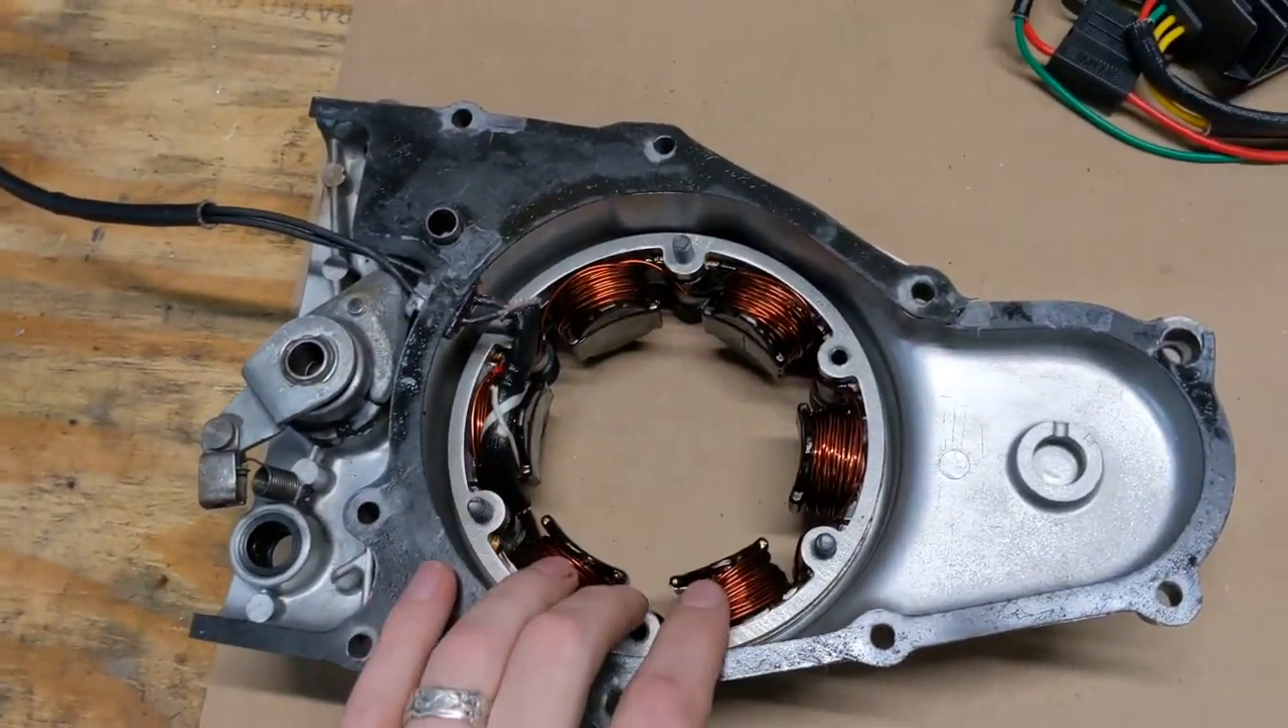So as you can see here, I already have the stator installed in the case.